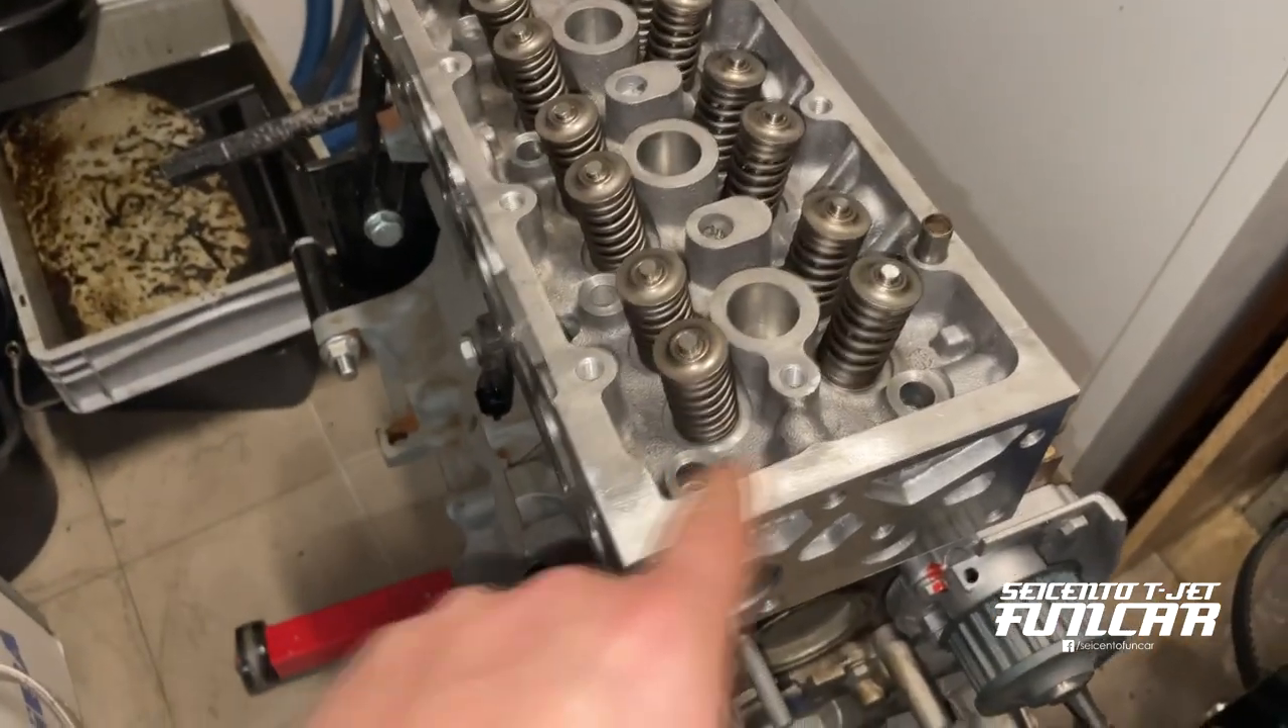A głowica już siedzi na swoim miejscu jeszcze bez śrubek.